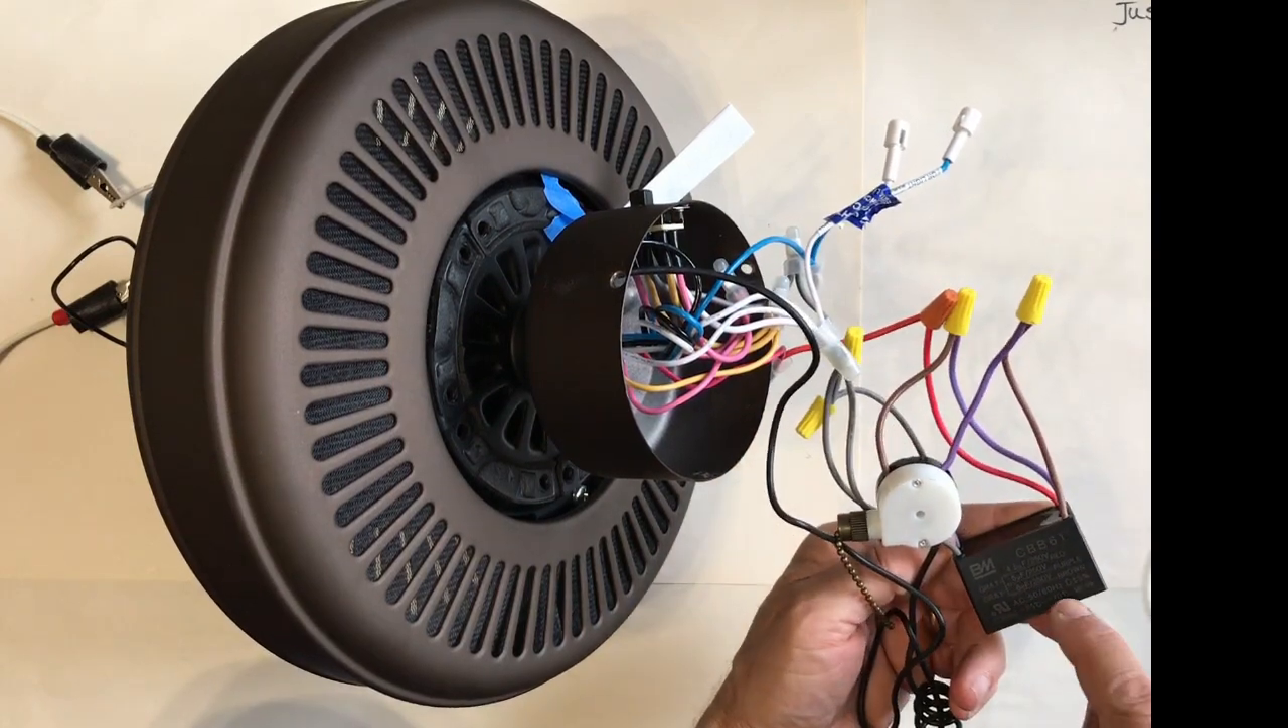We have our new capacitor connected to our fan.